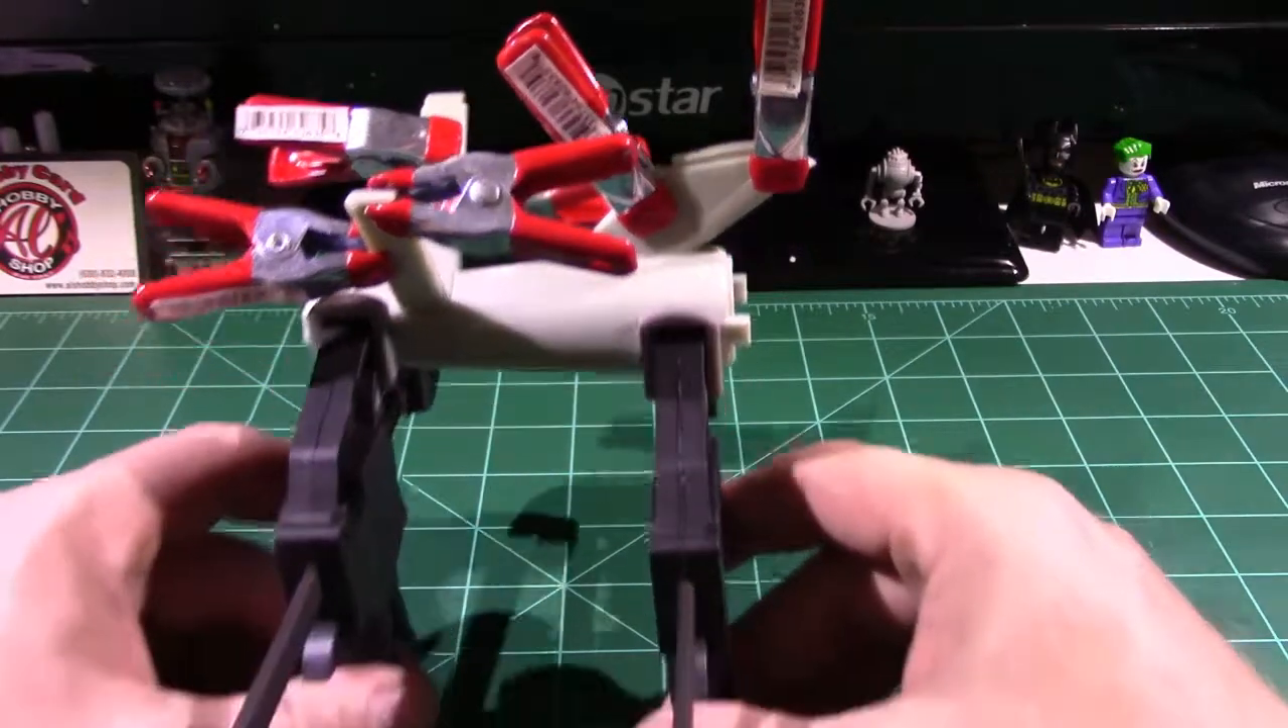Okay, as you can see here, we've got, uh, that secondary hull all clamped up.